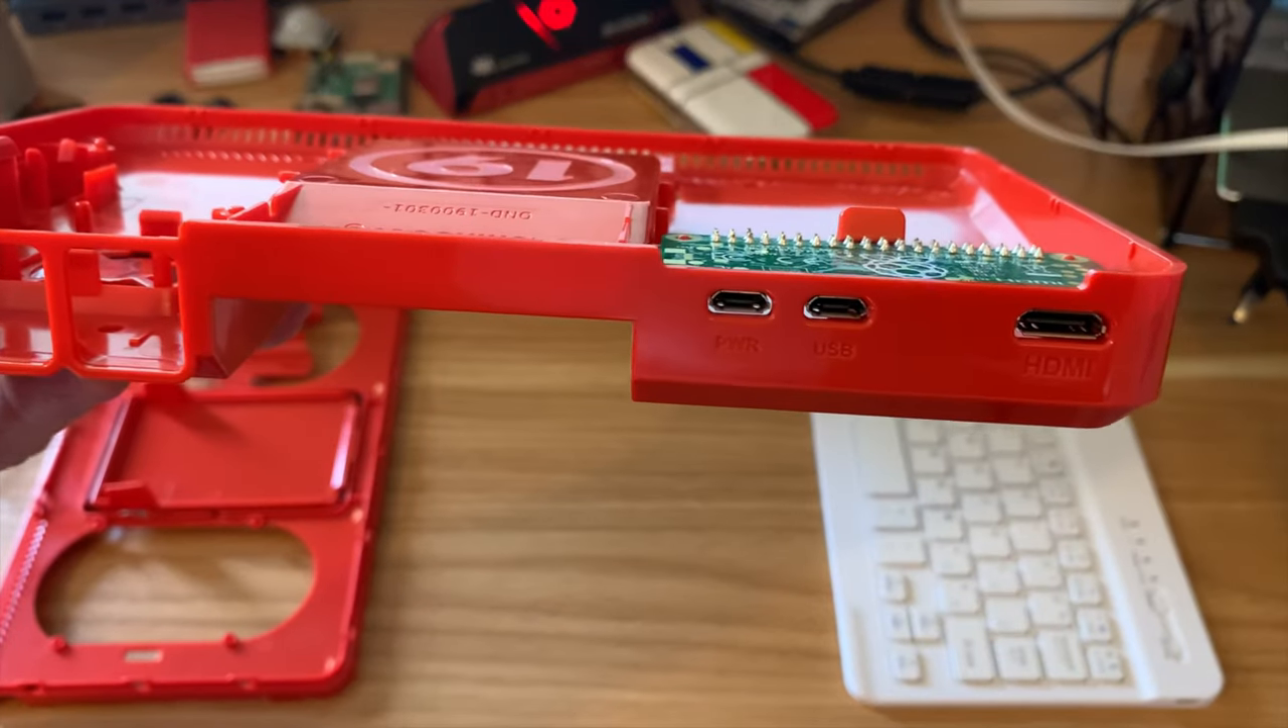That's the Pi Zero seated in place. You can see the connections there. You can see it's not moving around. And the GPIO pins, there's plenty of room.